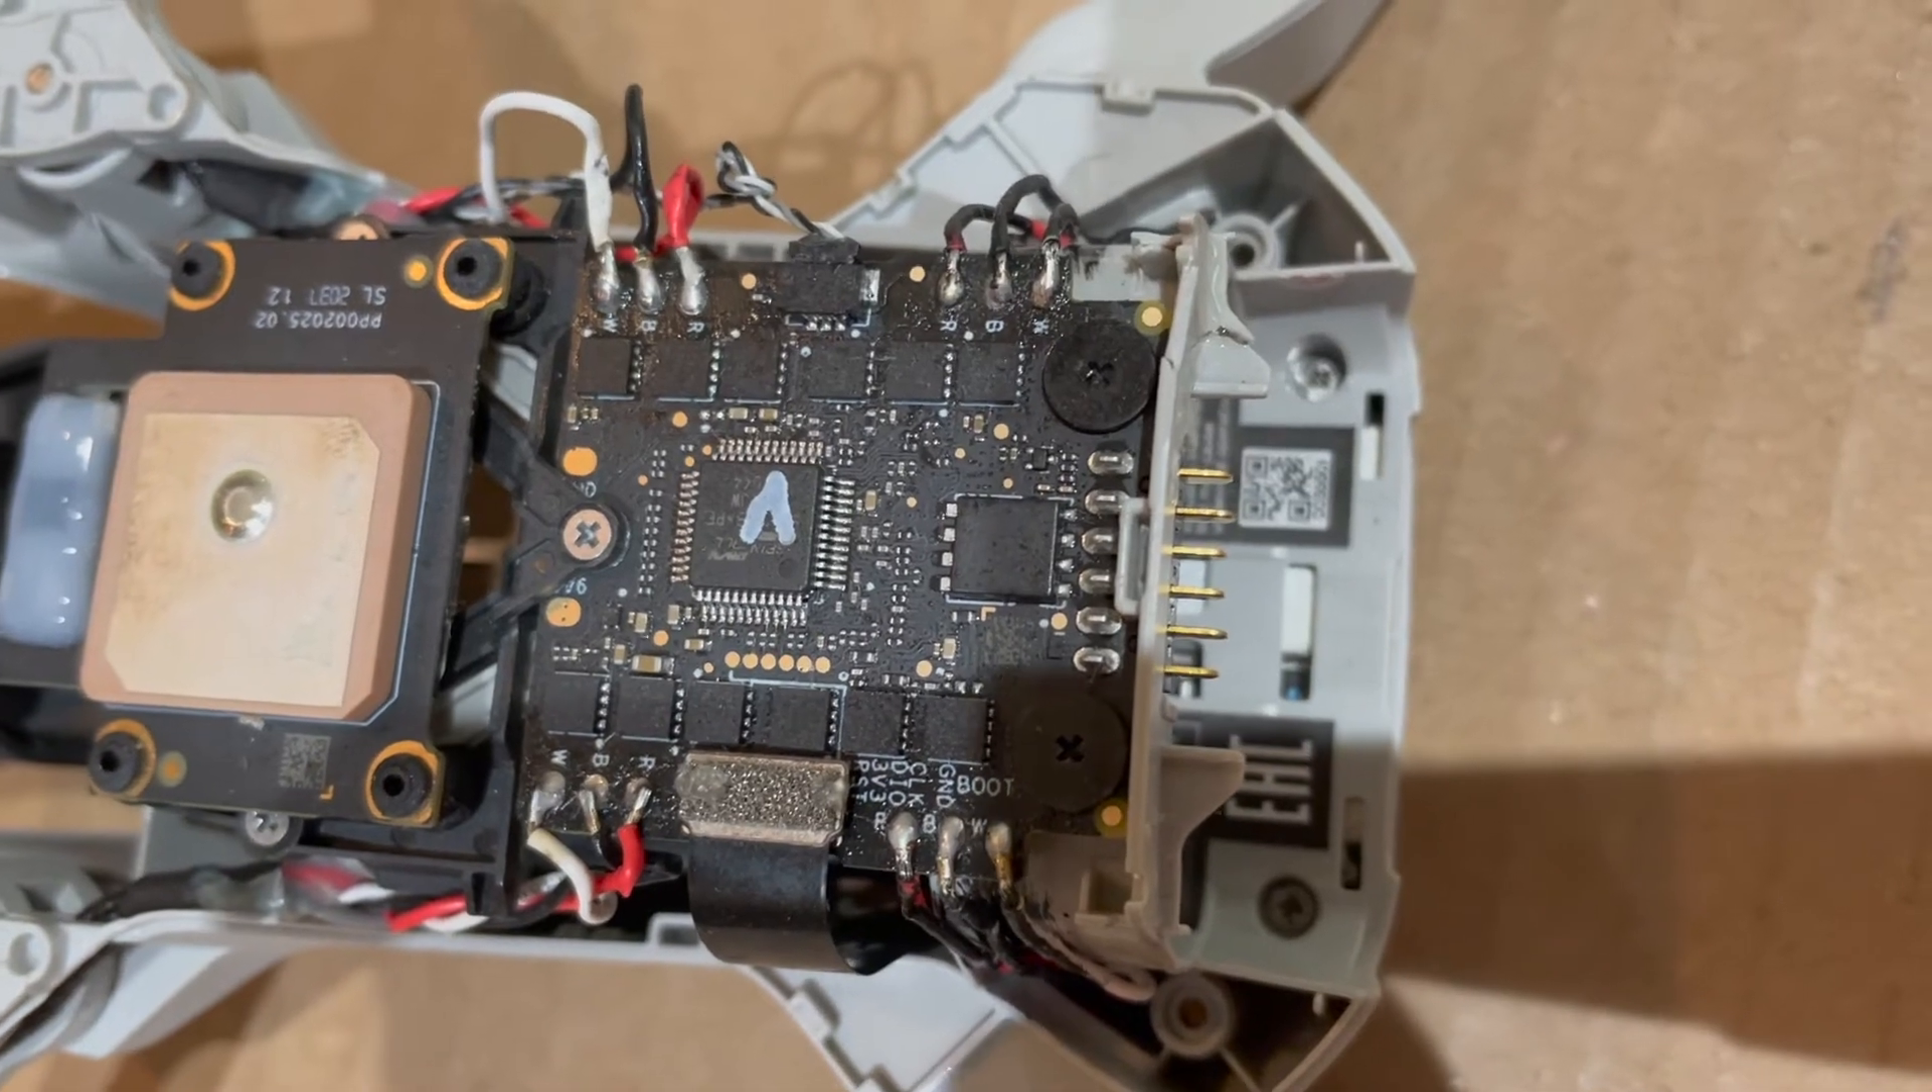All the motor wires are soldered back onto the ESC board.